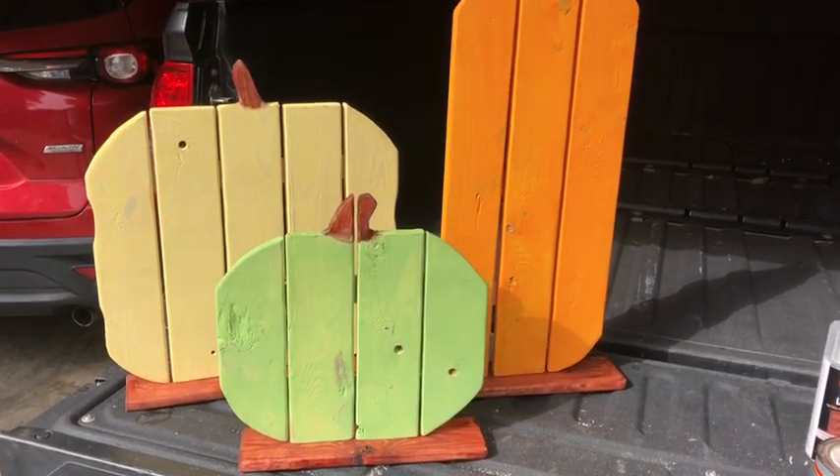All right guys i've got the bases attached they're standing upright.